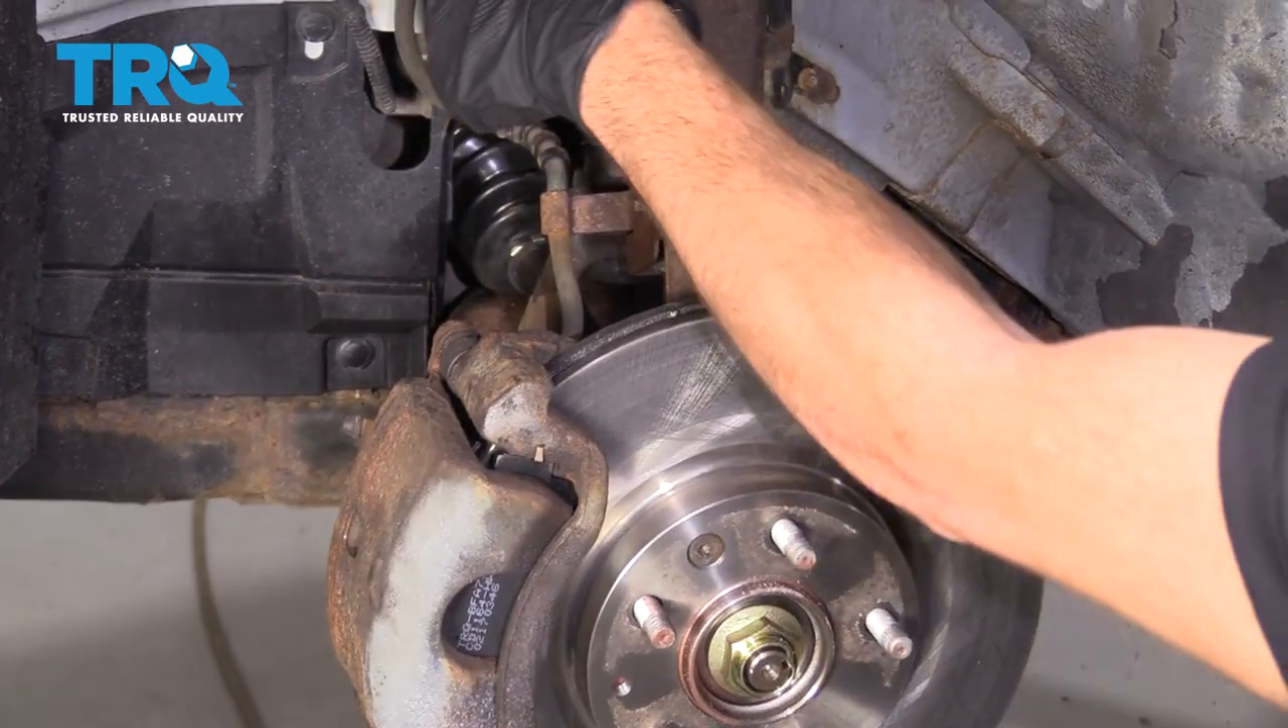Now with the wheel off, we have a nice clear view of our front caliper.